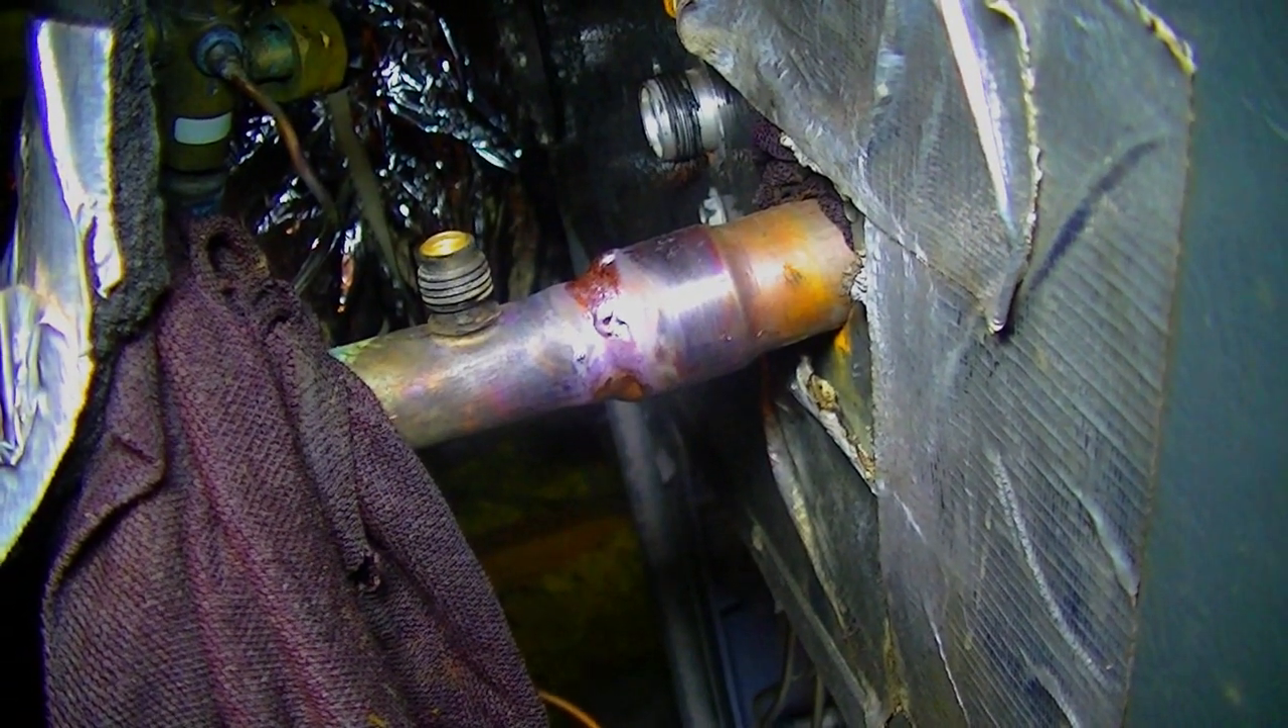There's our joint all finished up there.